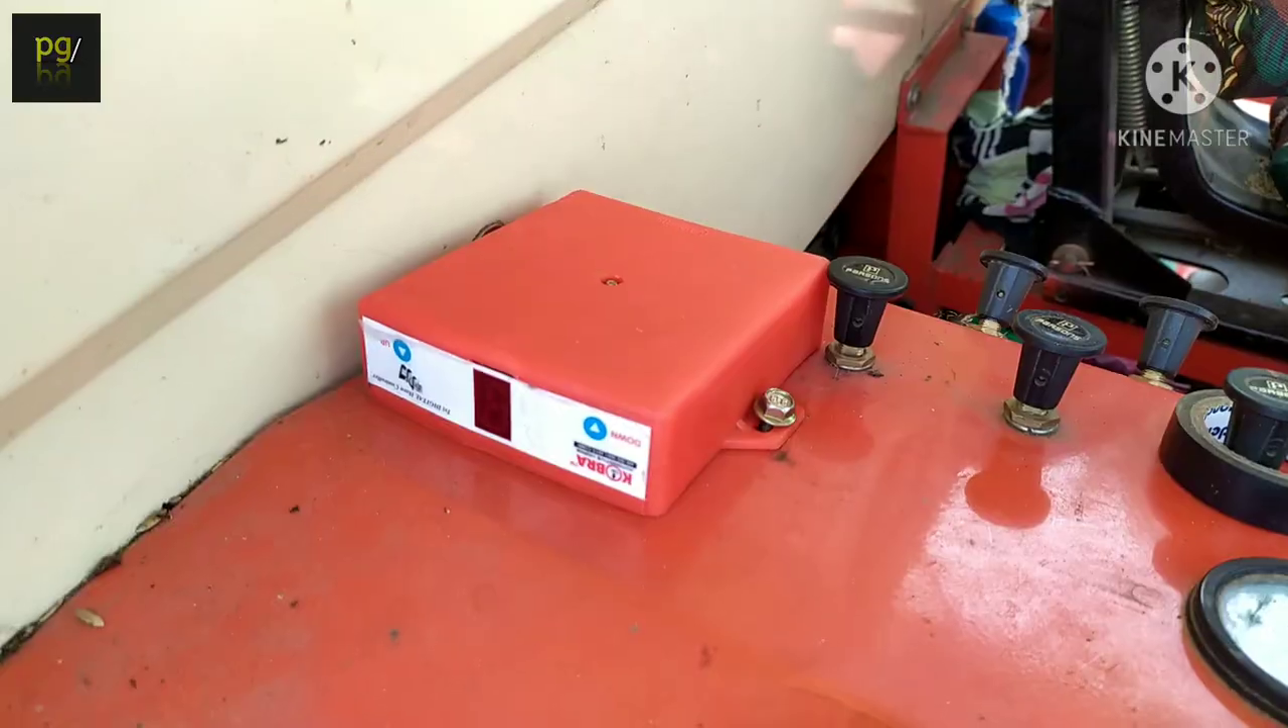सबसे पहले यह जो है हमने हमारा कंट्रोलर यहां पर लगा दिया है।